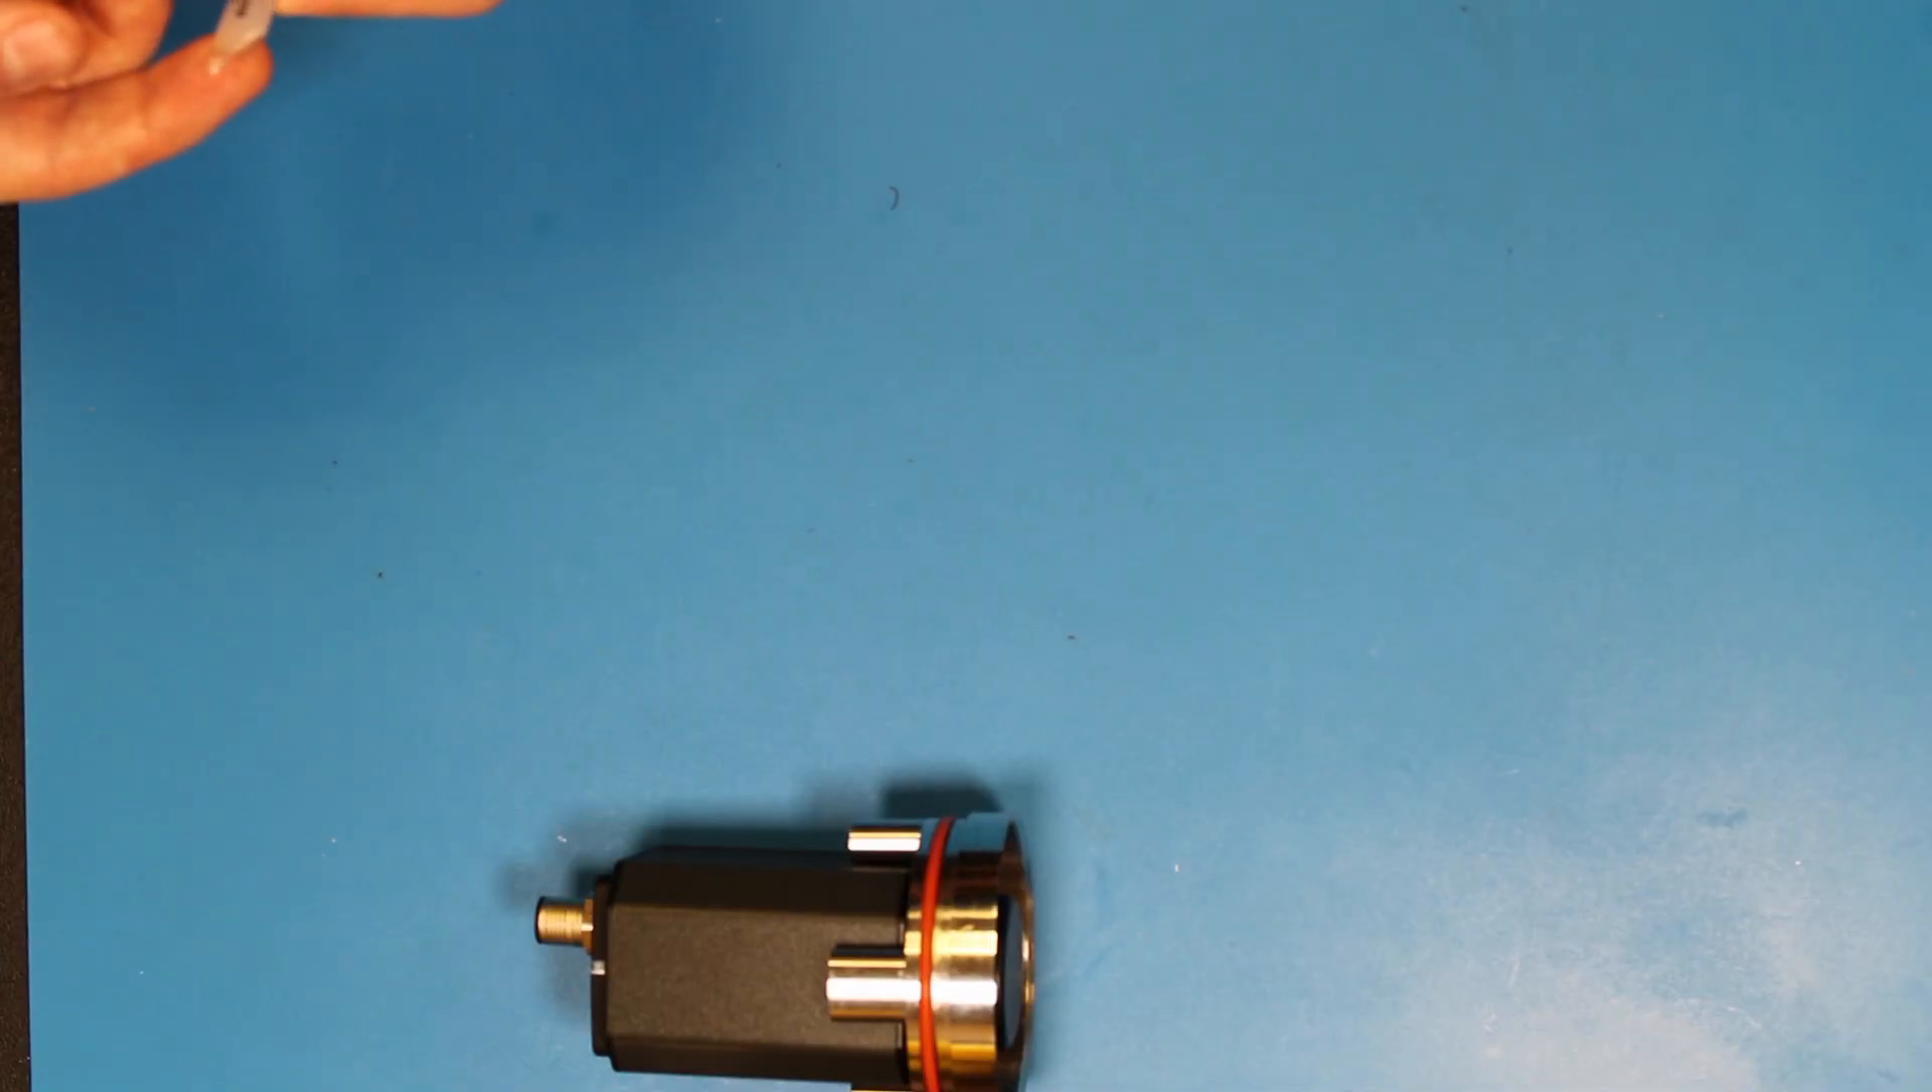And also note that the O-ring has been installed on the camera puck.